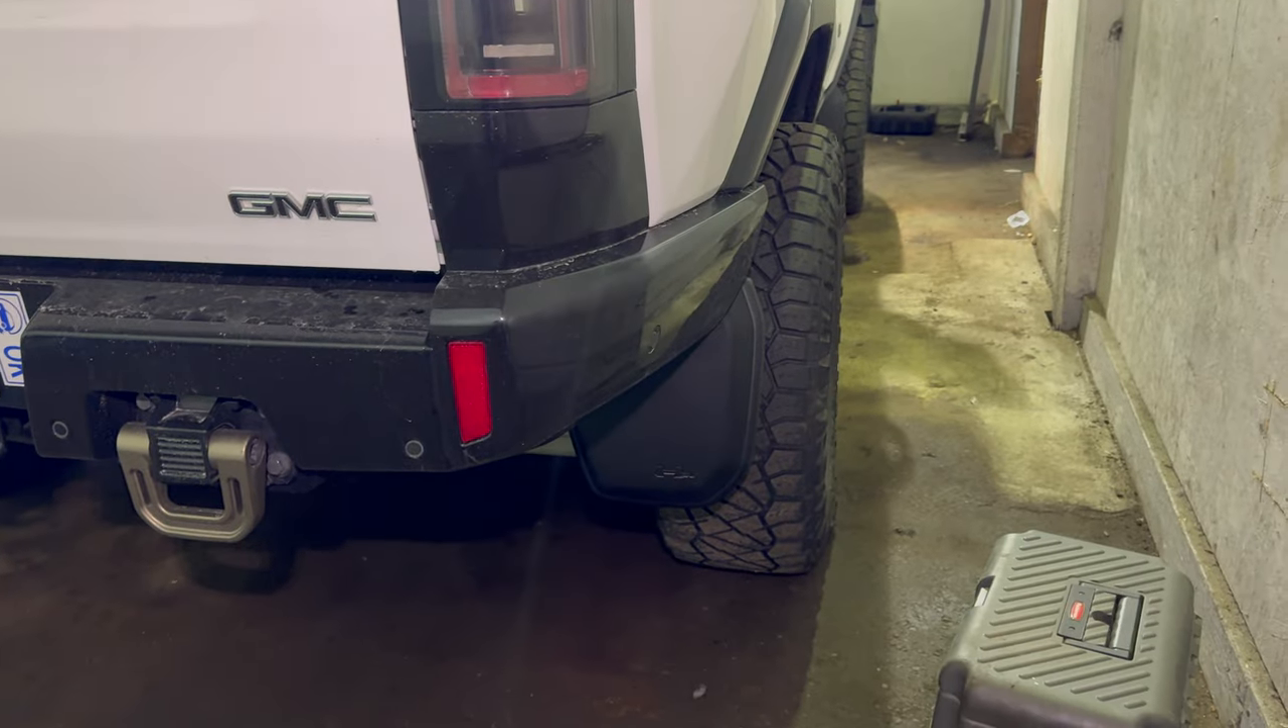Obviously these mud flaps don't cover my wheels but these would definitely cover your stock wheels.